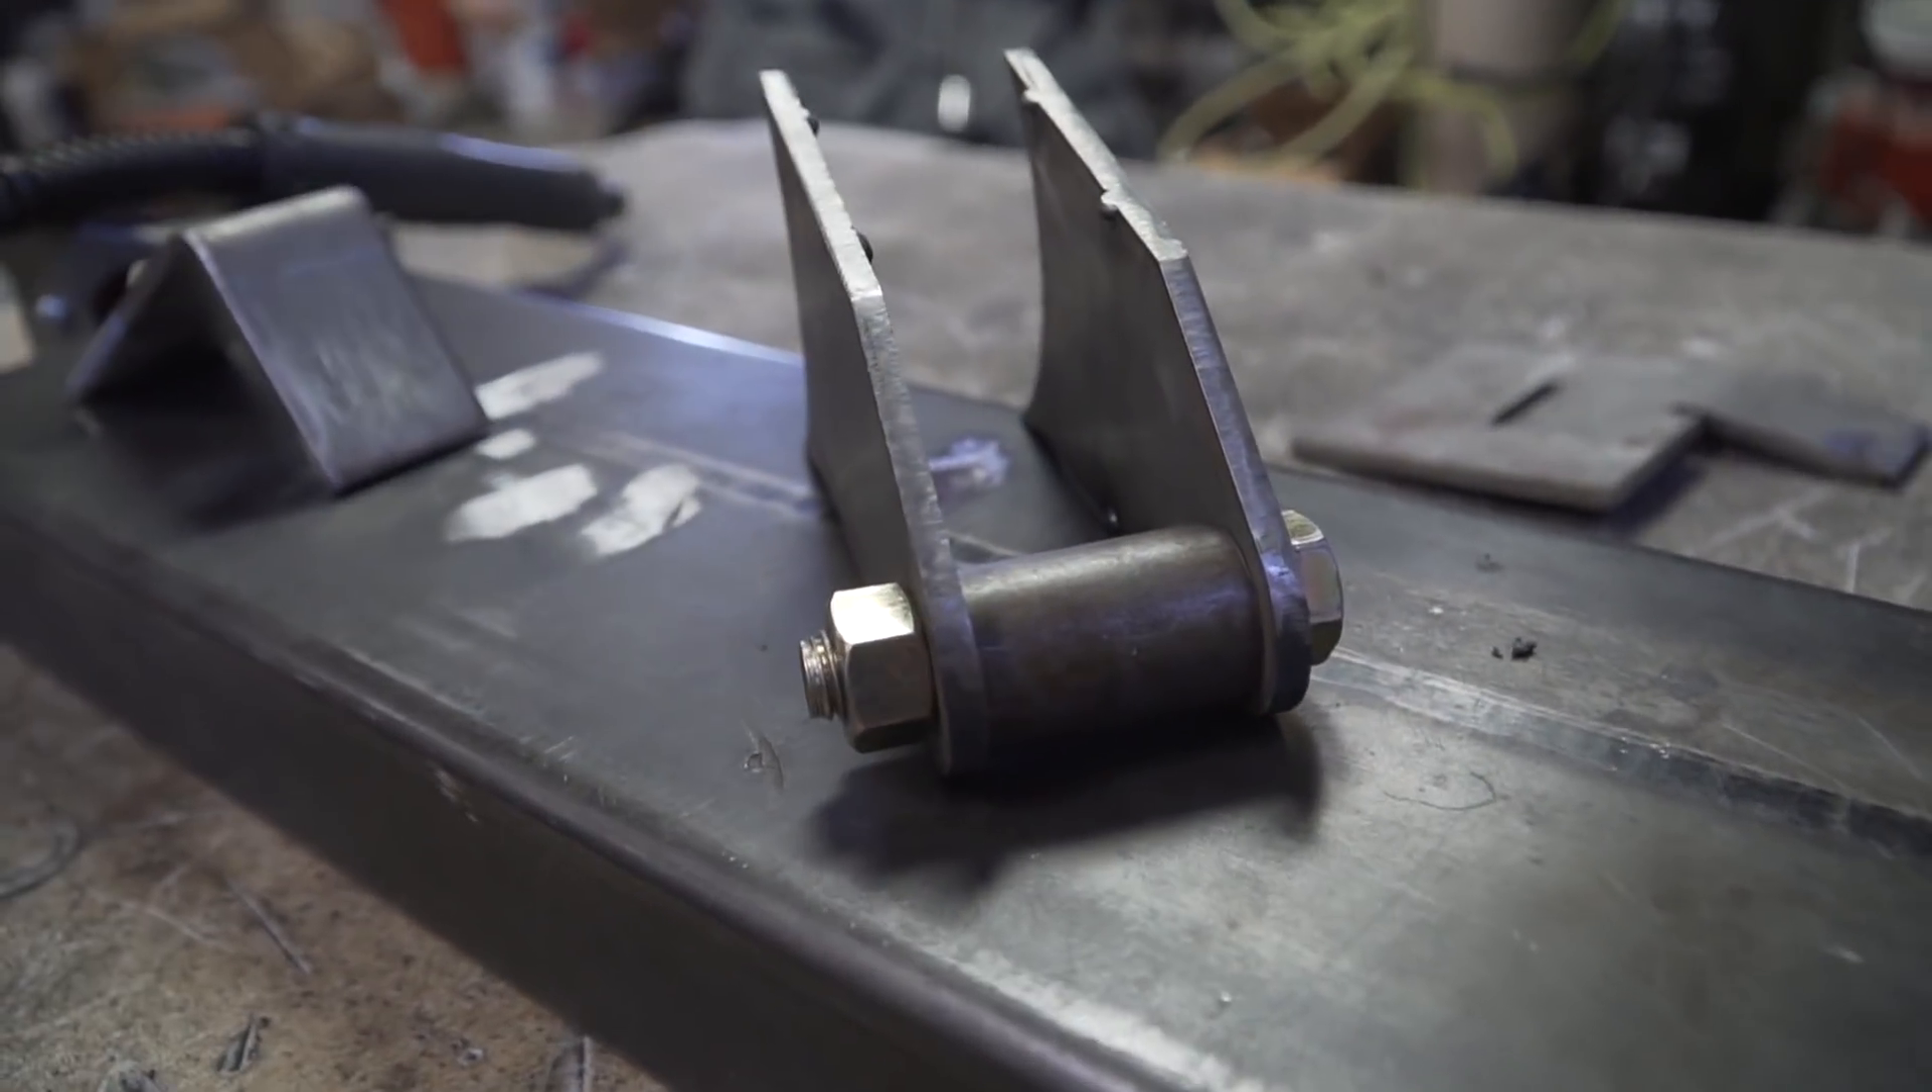I went ahead and got these shock mounts bolted together already.